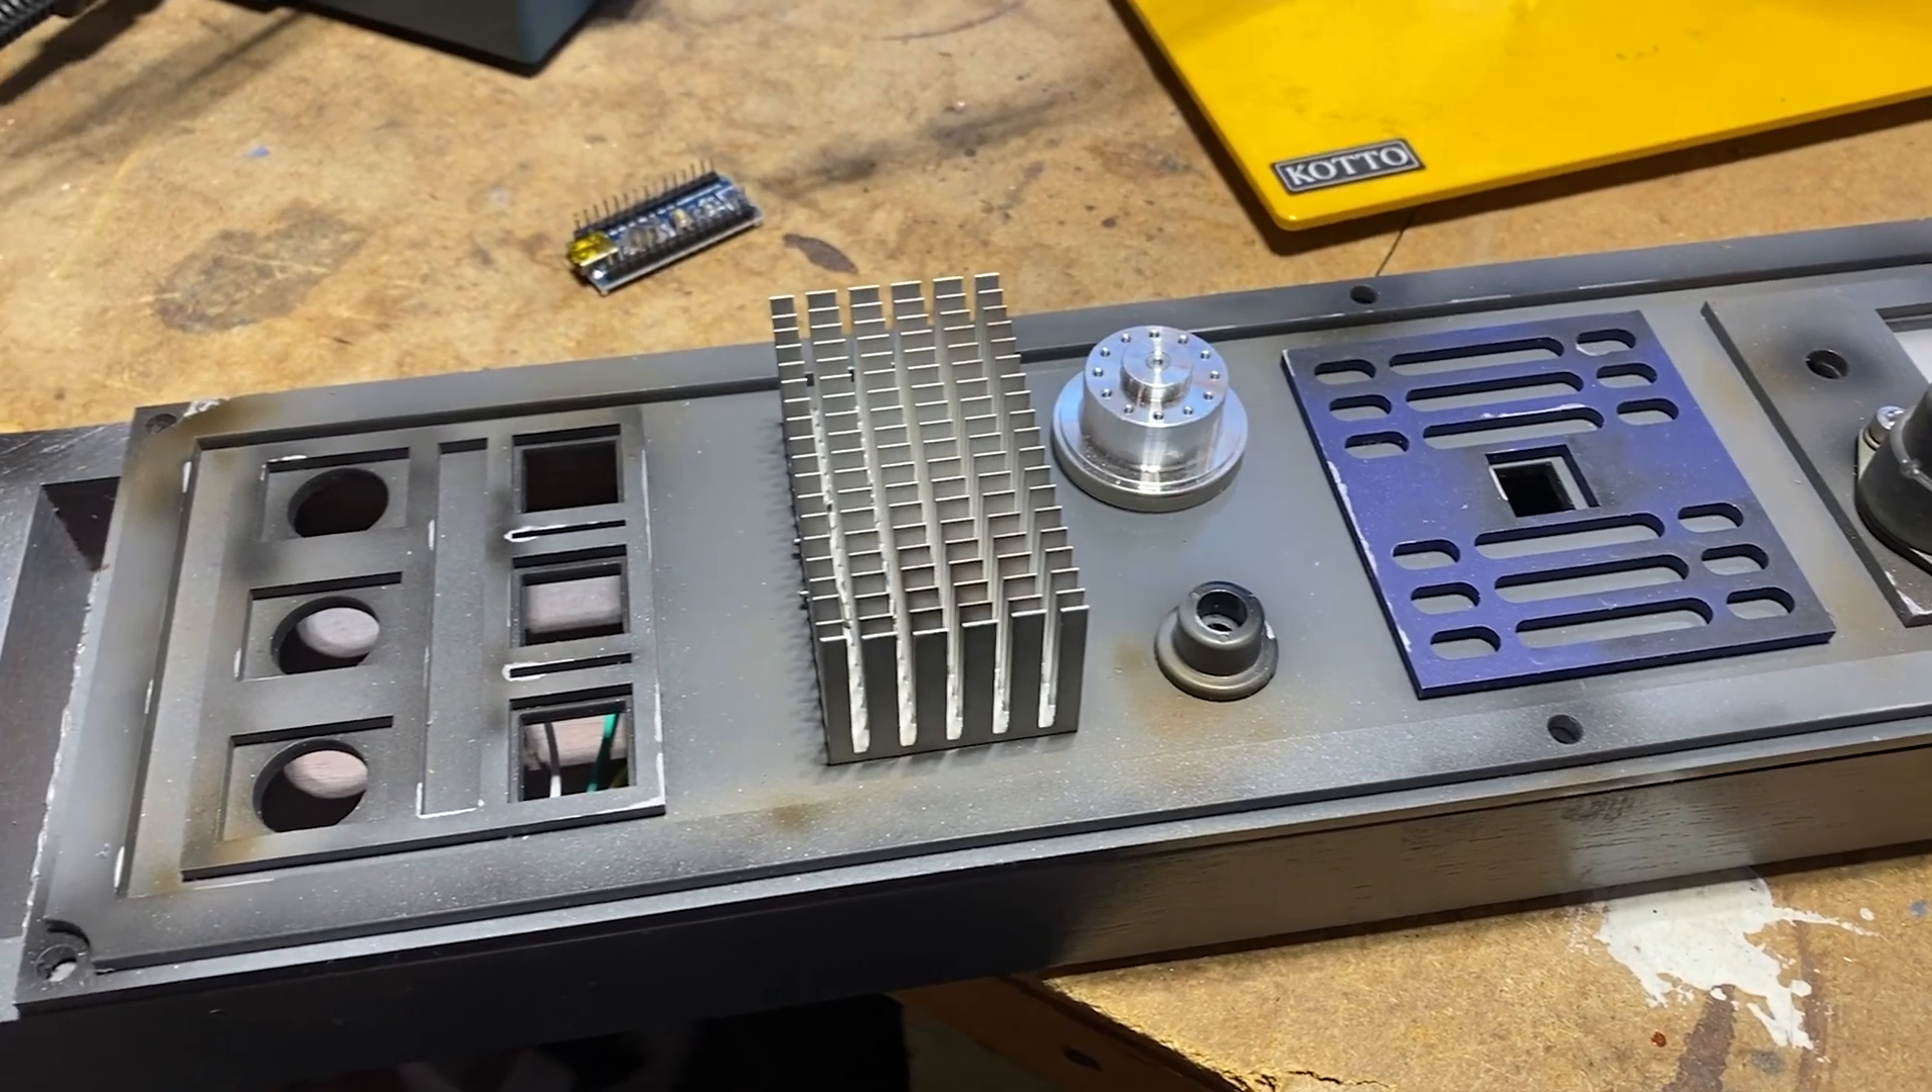Here is the look so far with the panel sitting in its proper position on the box.